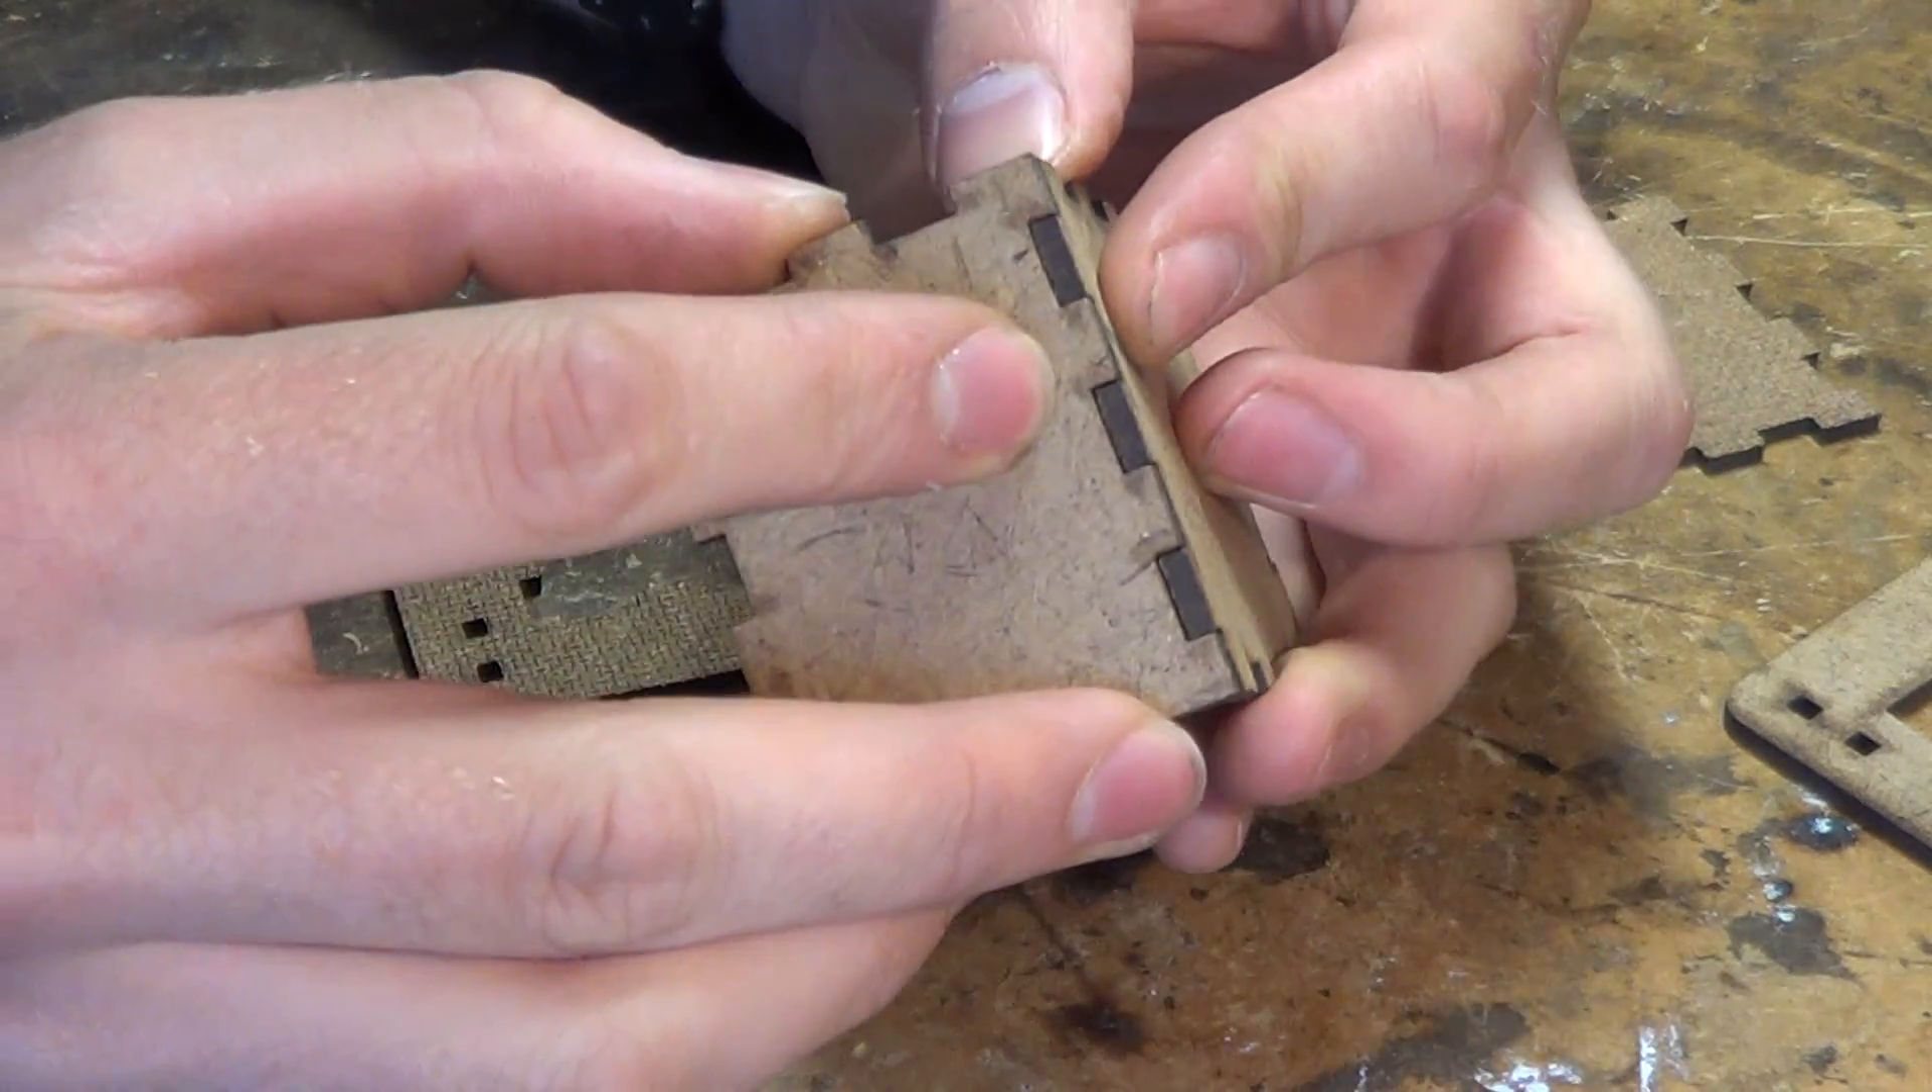And we get the side pieces together. They fit together like so.